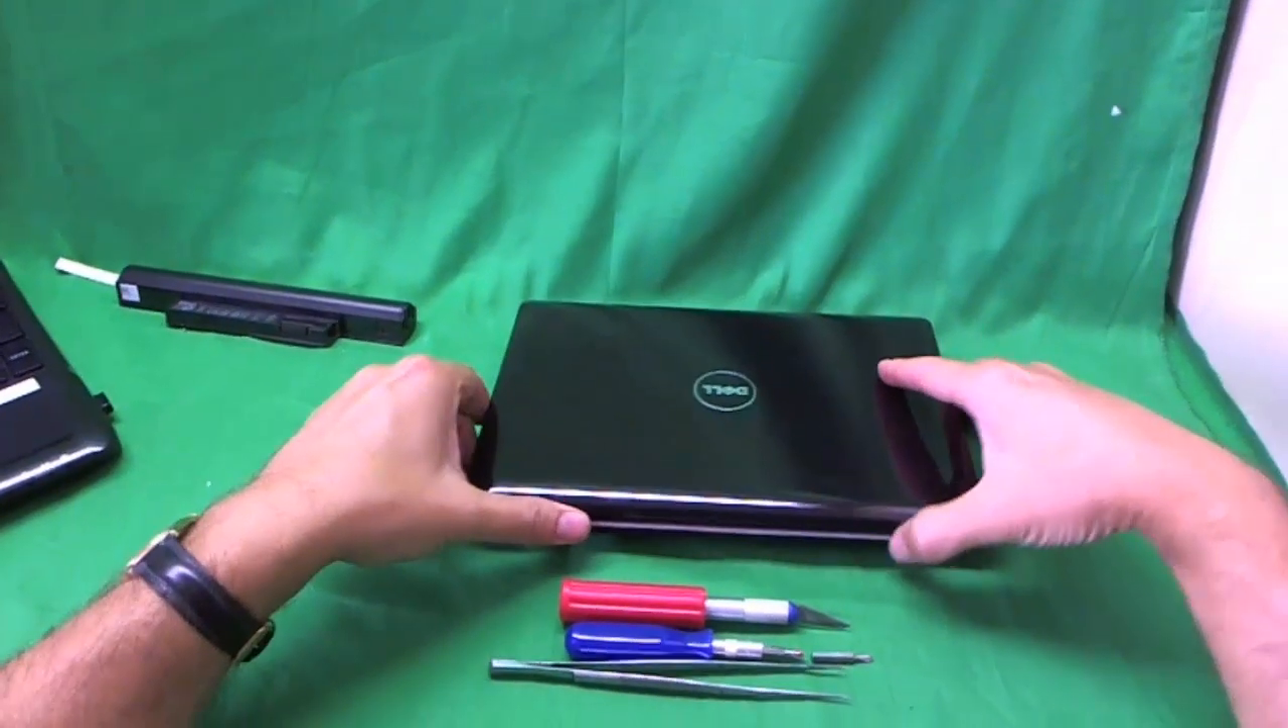Okay, now that the battery is out, we can work on the laptop safely.